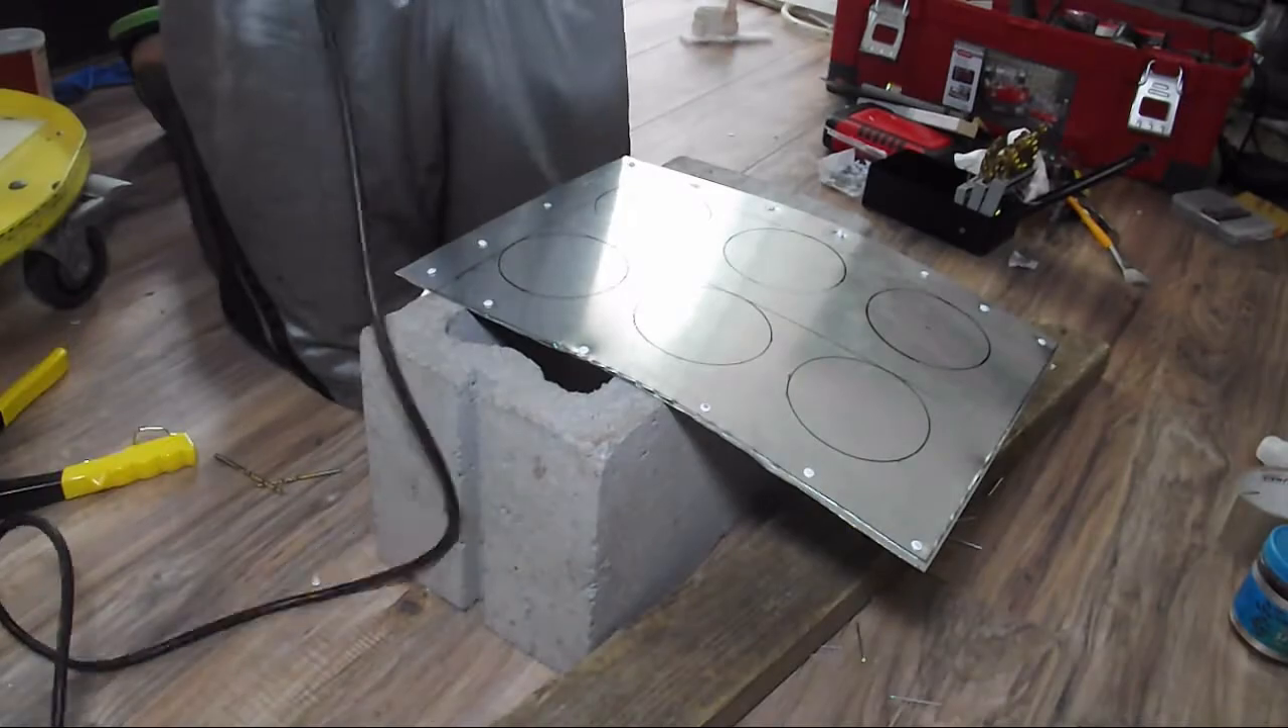I riveted two sheets together so at least I could have something that won't bow or flex underneath the weight of the LEDs.